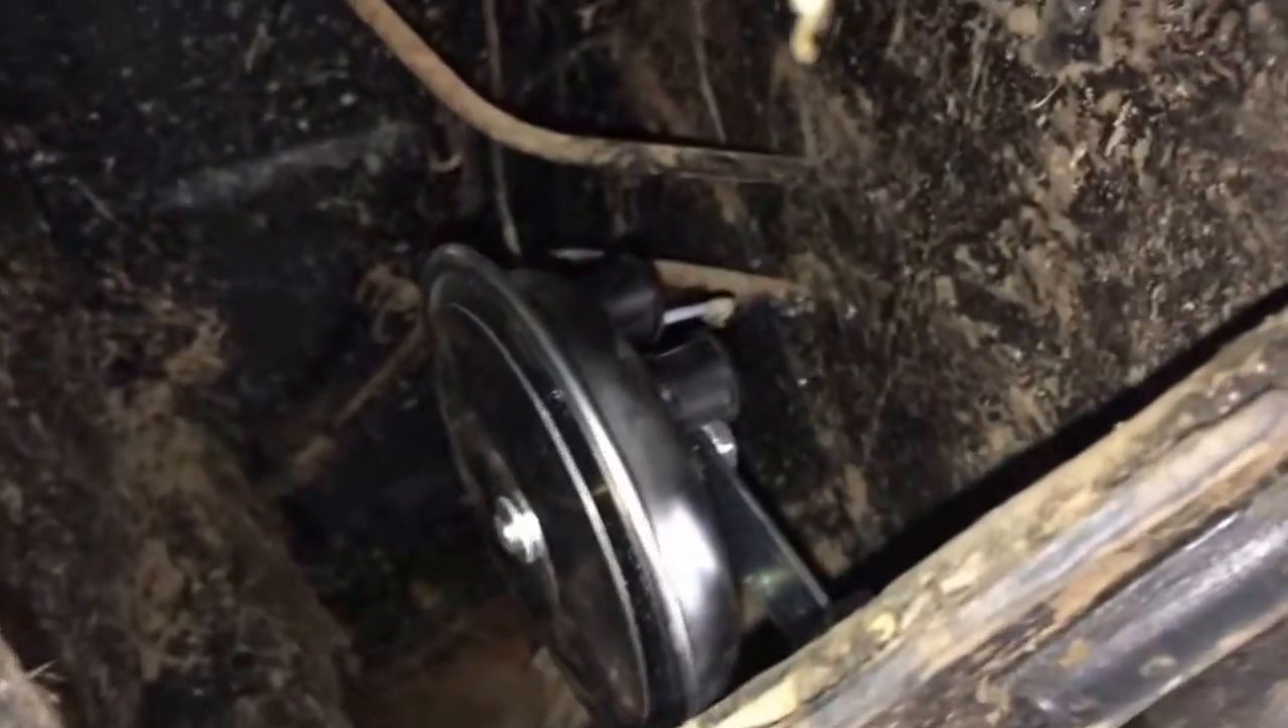No i mamy już zamontowany nowy klakson, nowy sygnał dźwiękowy.